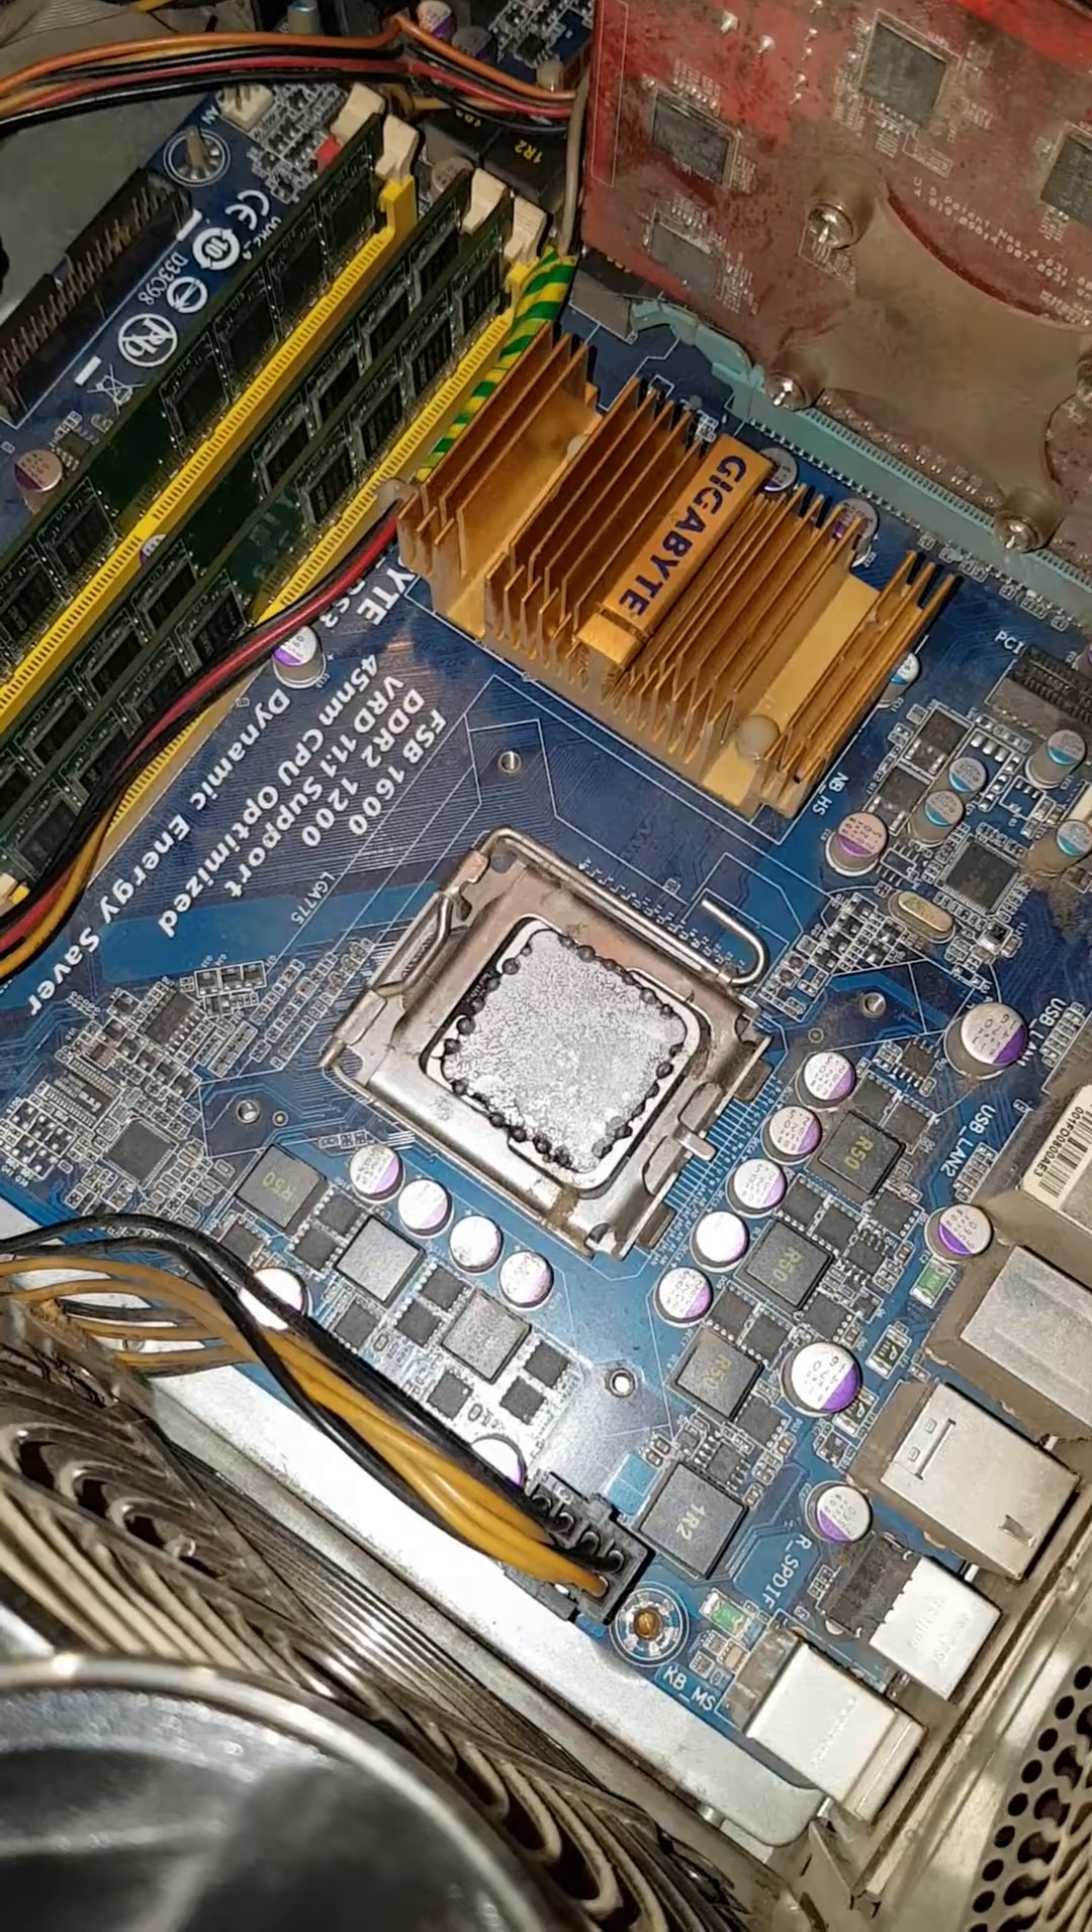Ok, so I removed the heat sink, as you can see.